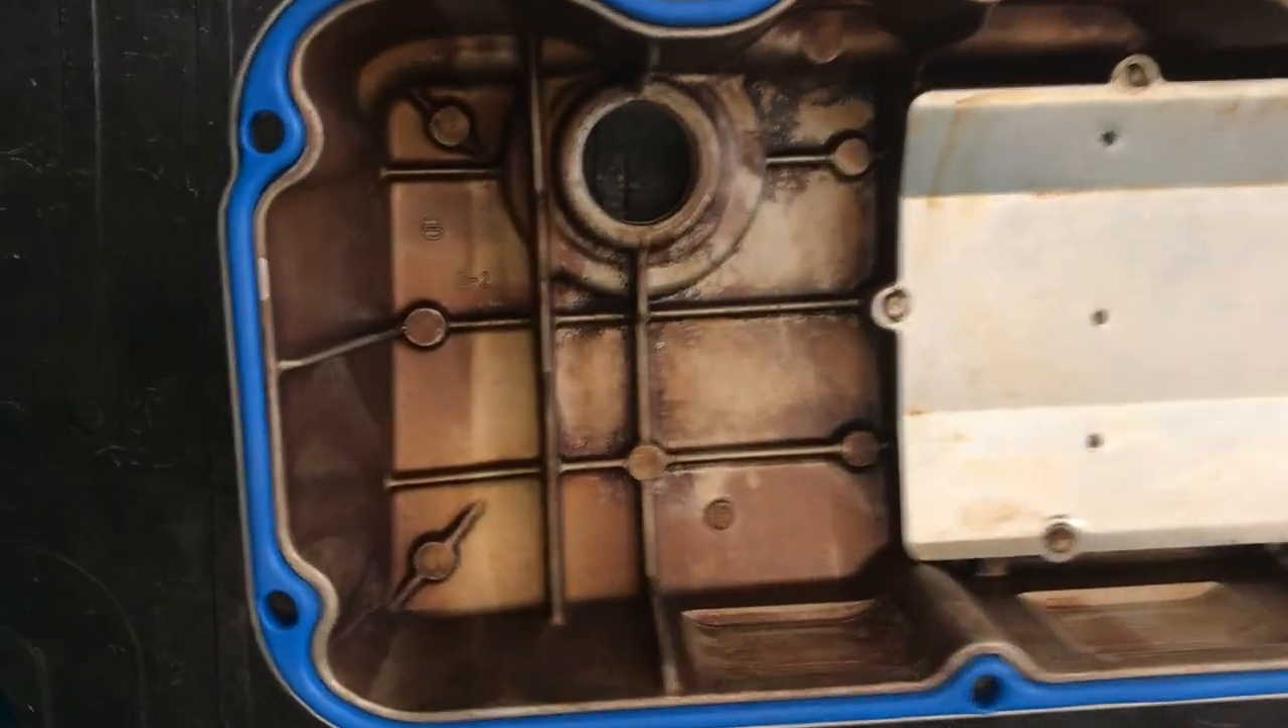The gasket is installed.